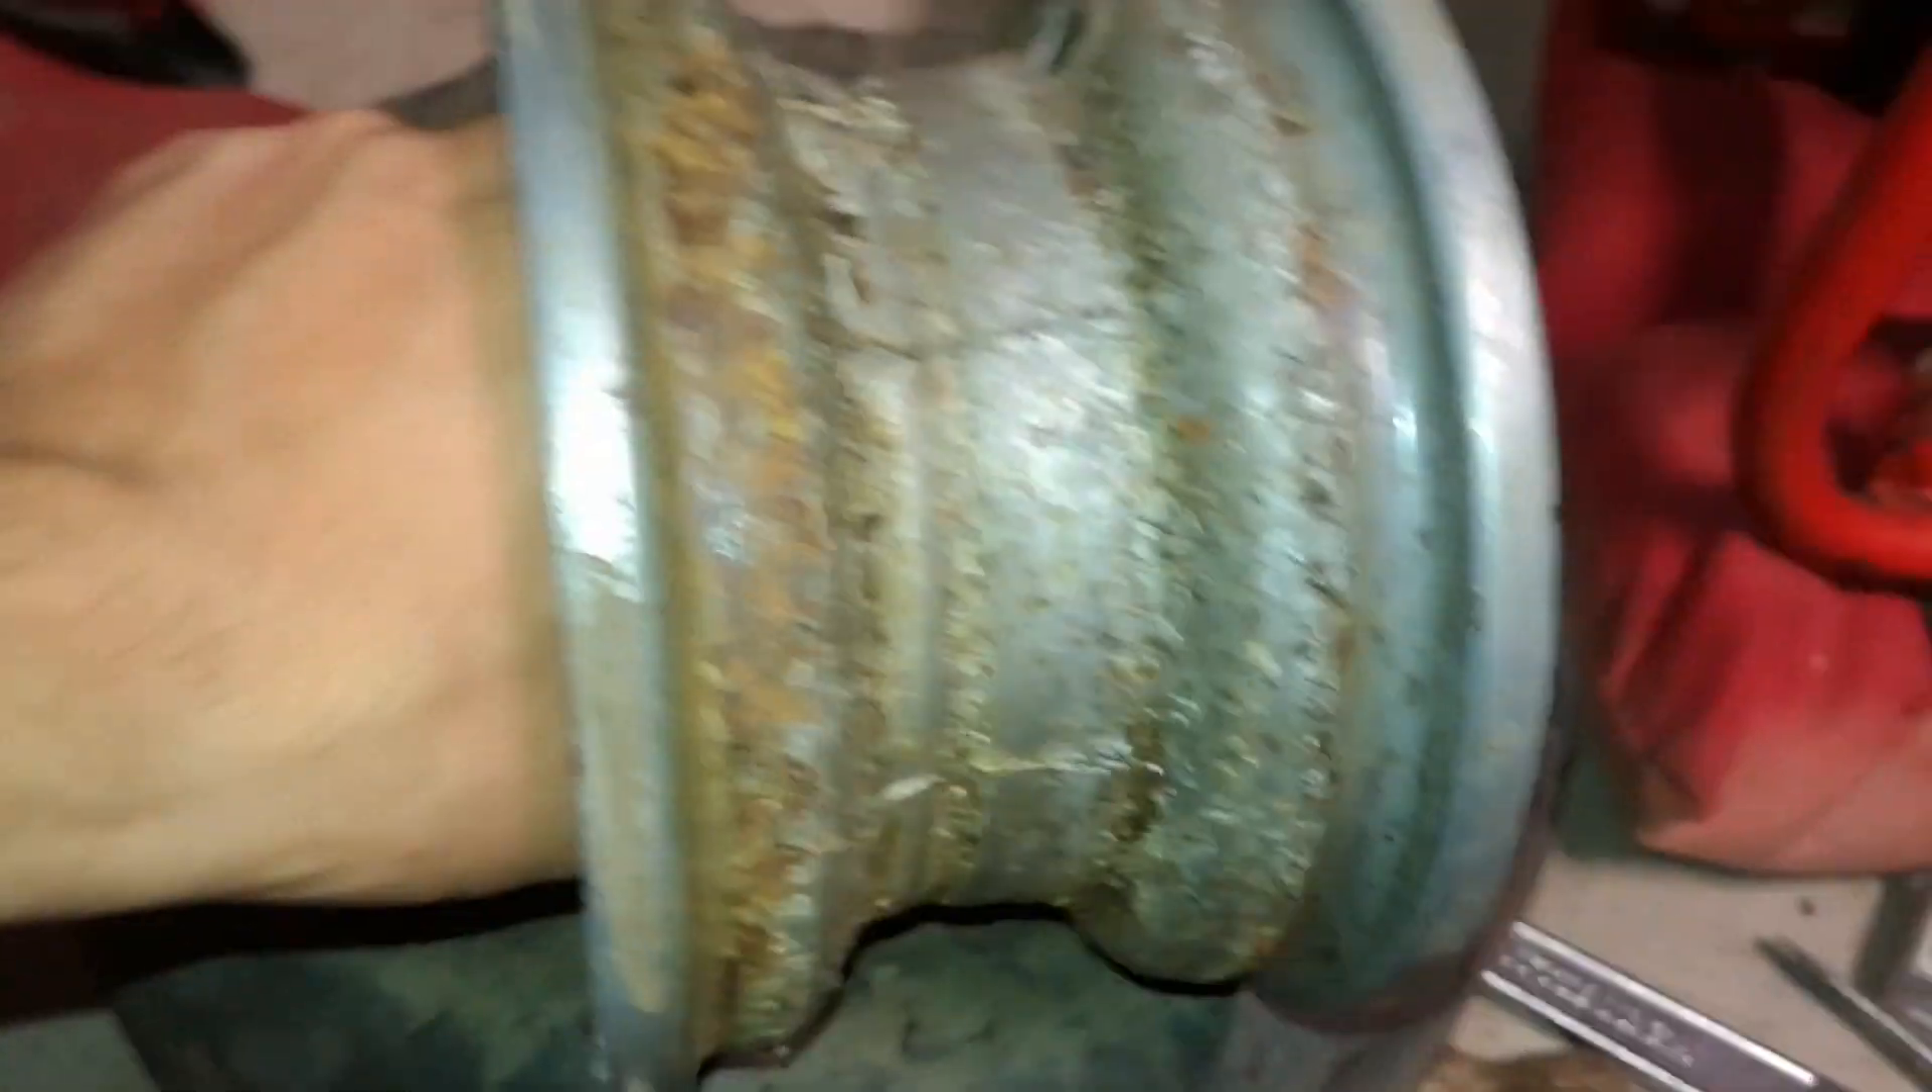So I went ahead and got the tire off the hub Or the wheel.